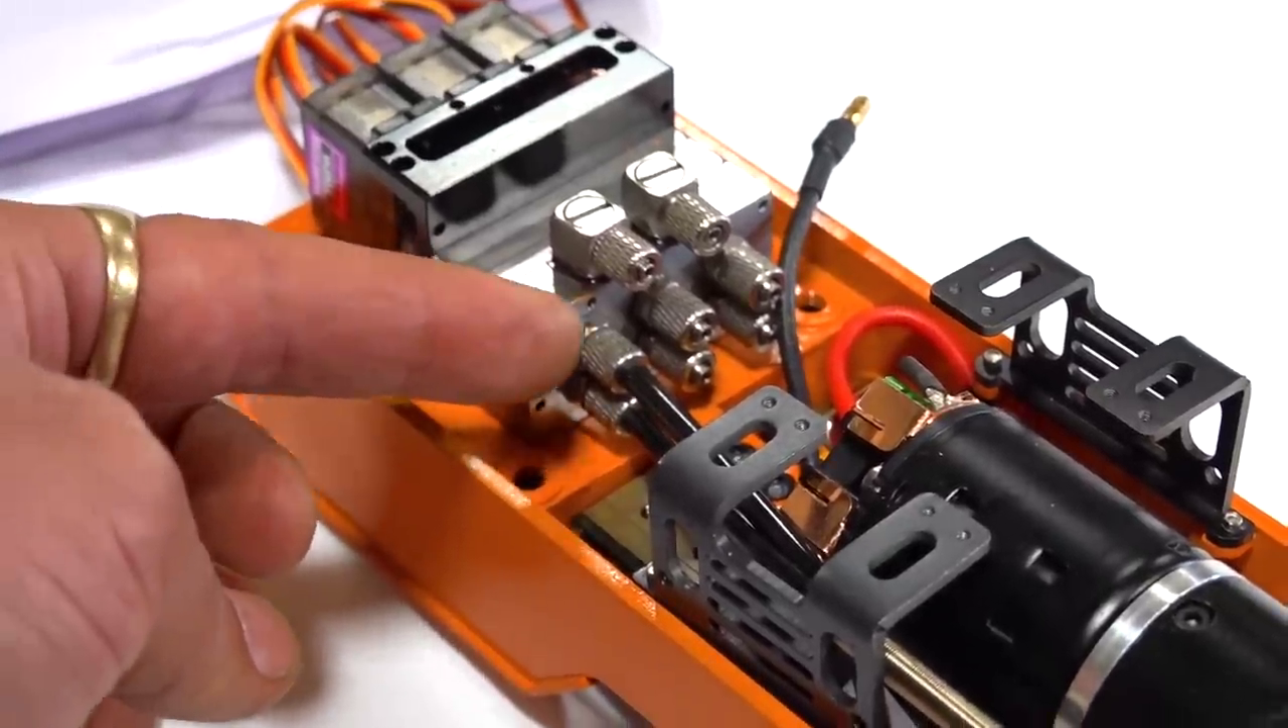You'll see here from my final move, I did install the block onto the chassis.